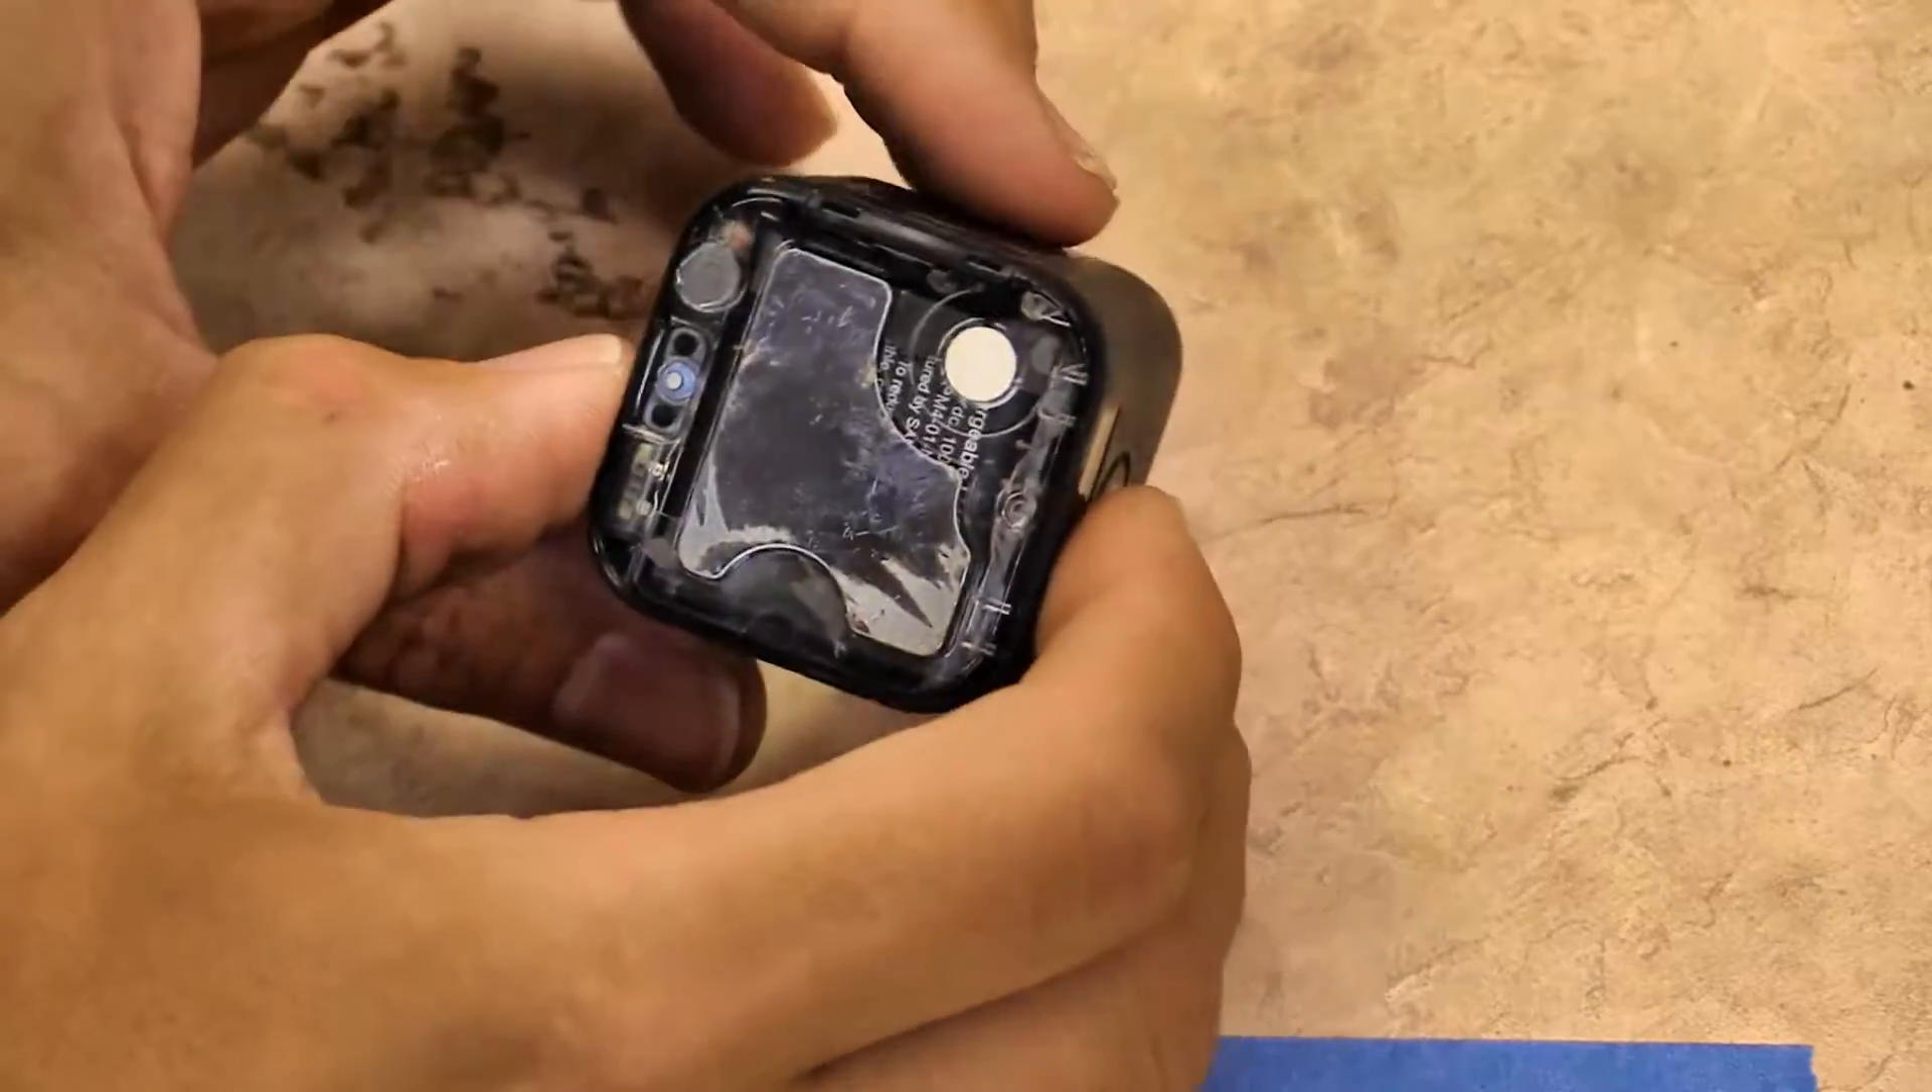Now this little guy is missing the back cover, so I guess maybe it popped off in the crash.